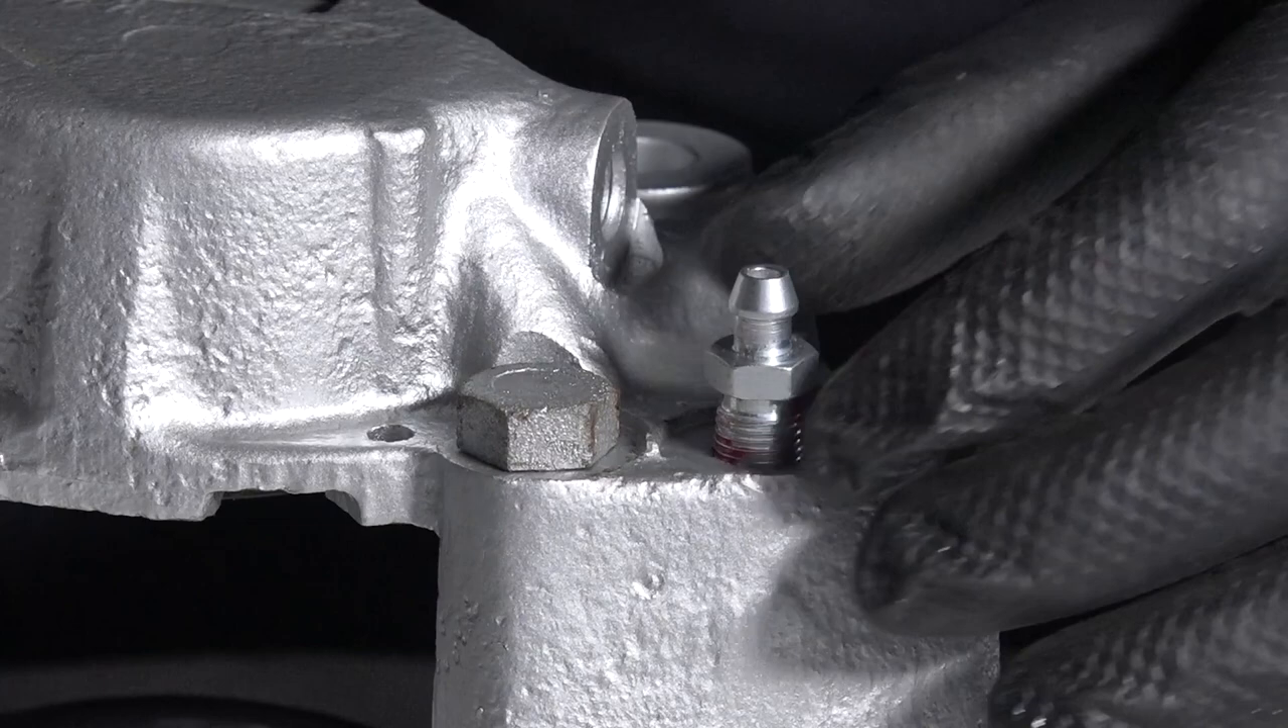The last thing we have to do is to put the bleeding nipple in and tighten it.